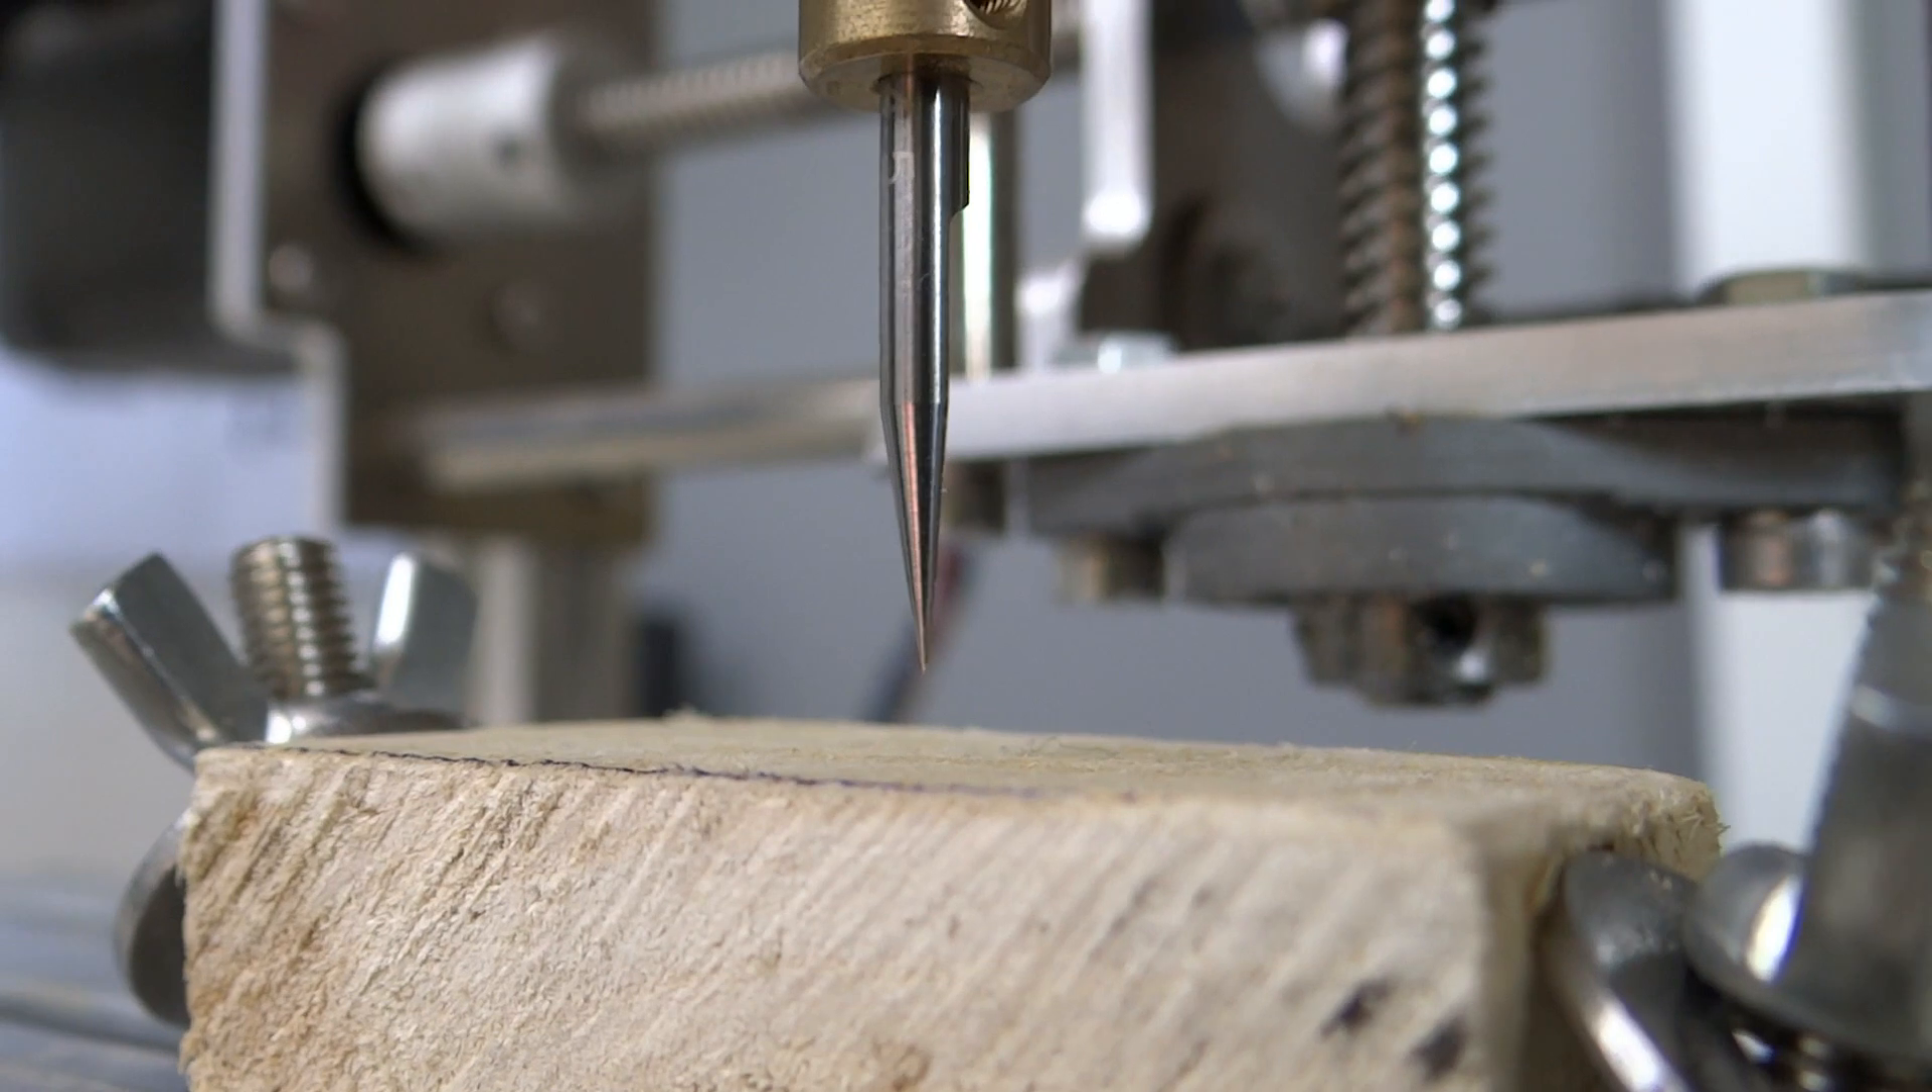As you can see we still have small space between the bit and the material so we can now using the arrow set it to perfectly zero.